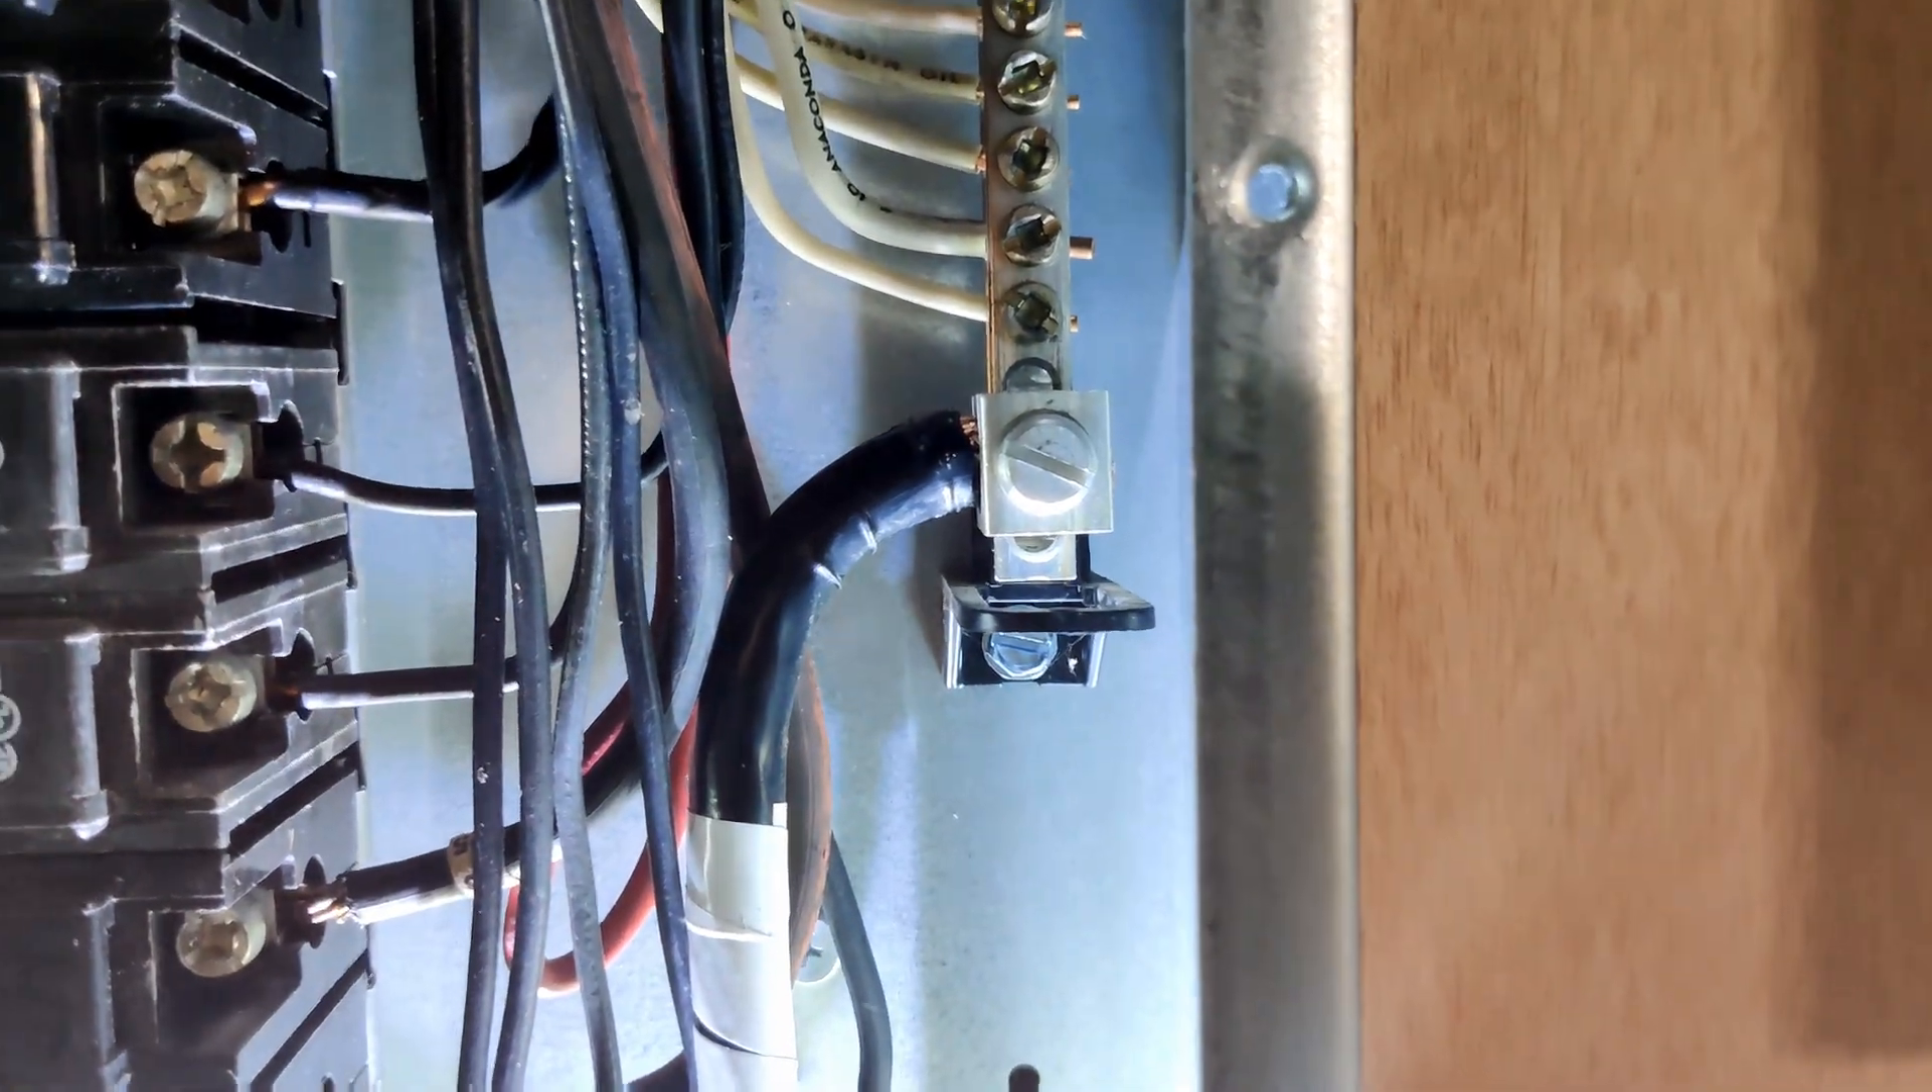We've got the neutral connected now. I did have to add that neutral lug to the neutral bus.